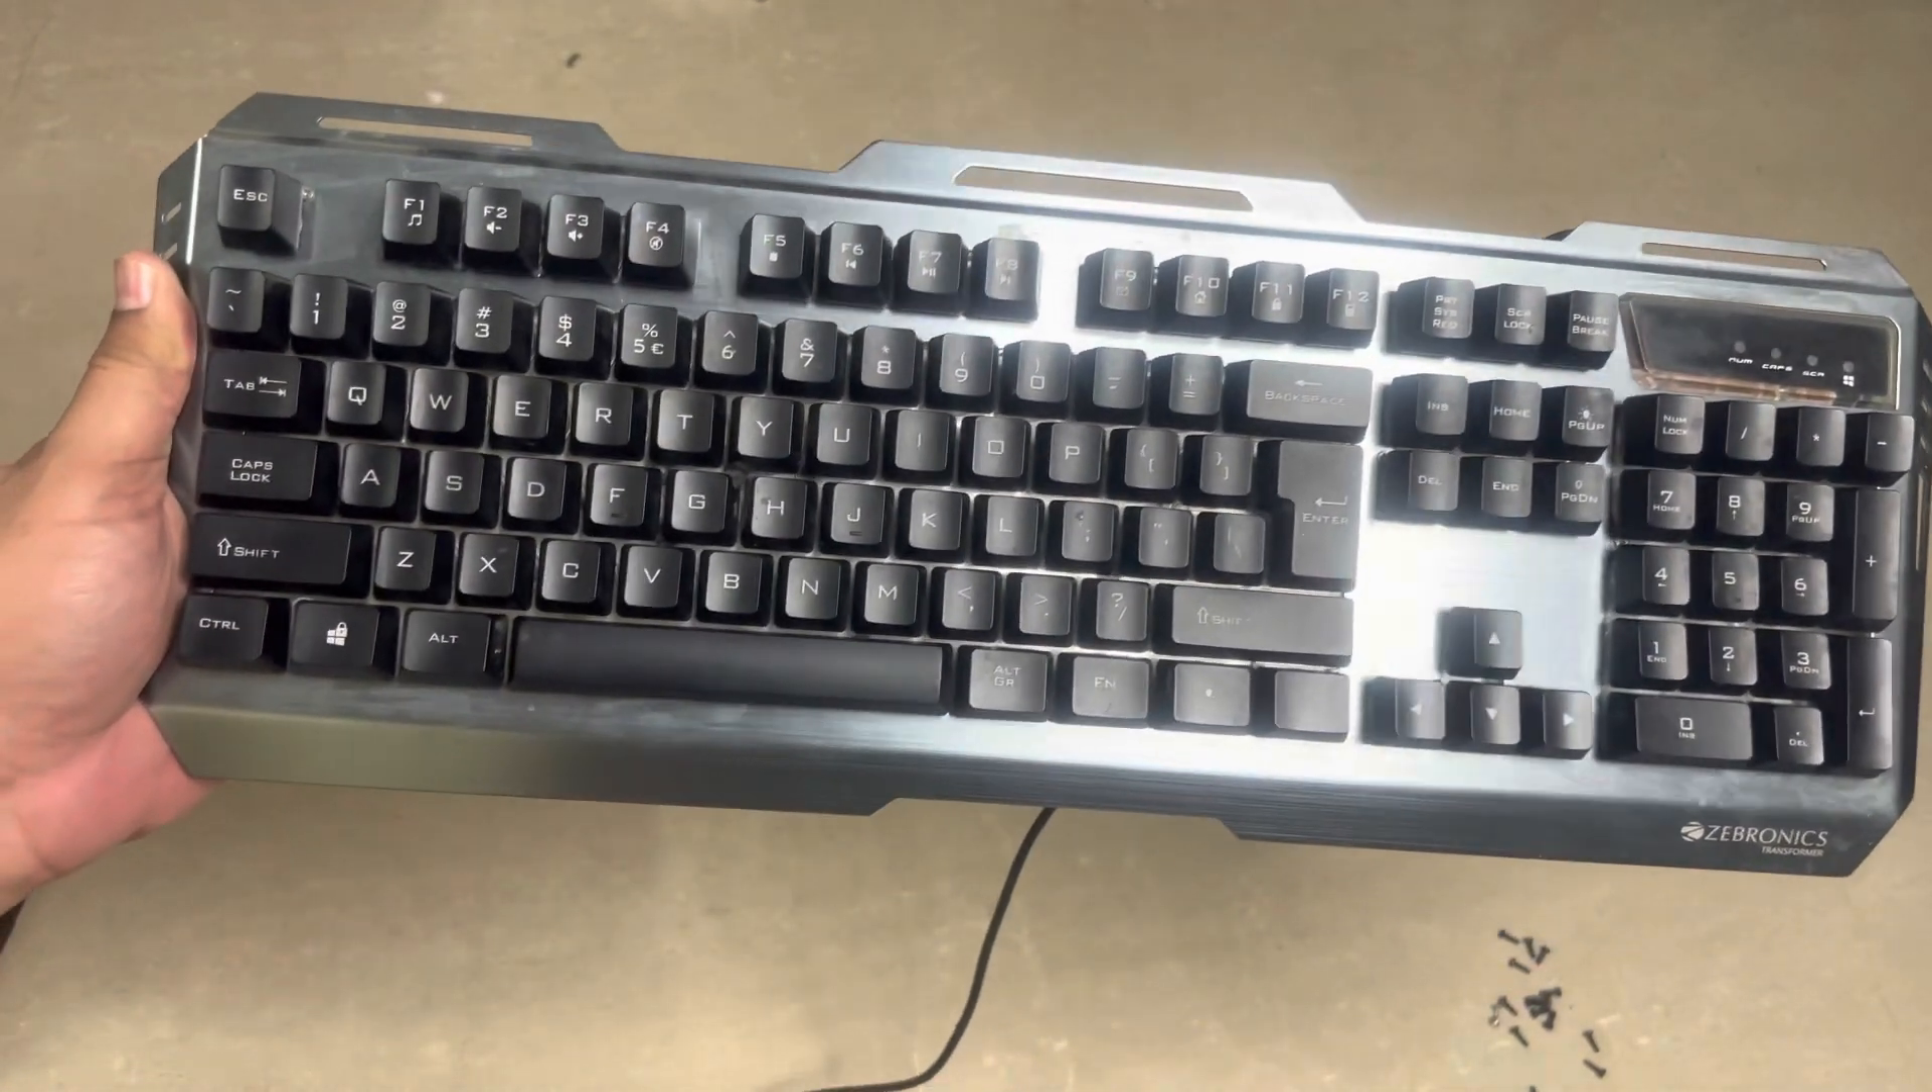So finally we have put all the keys back.